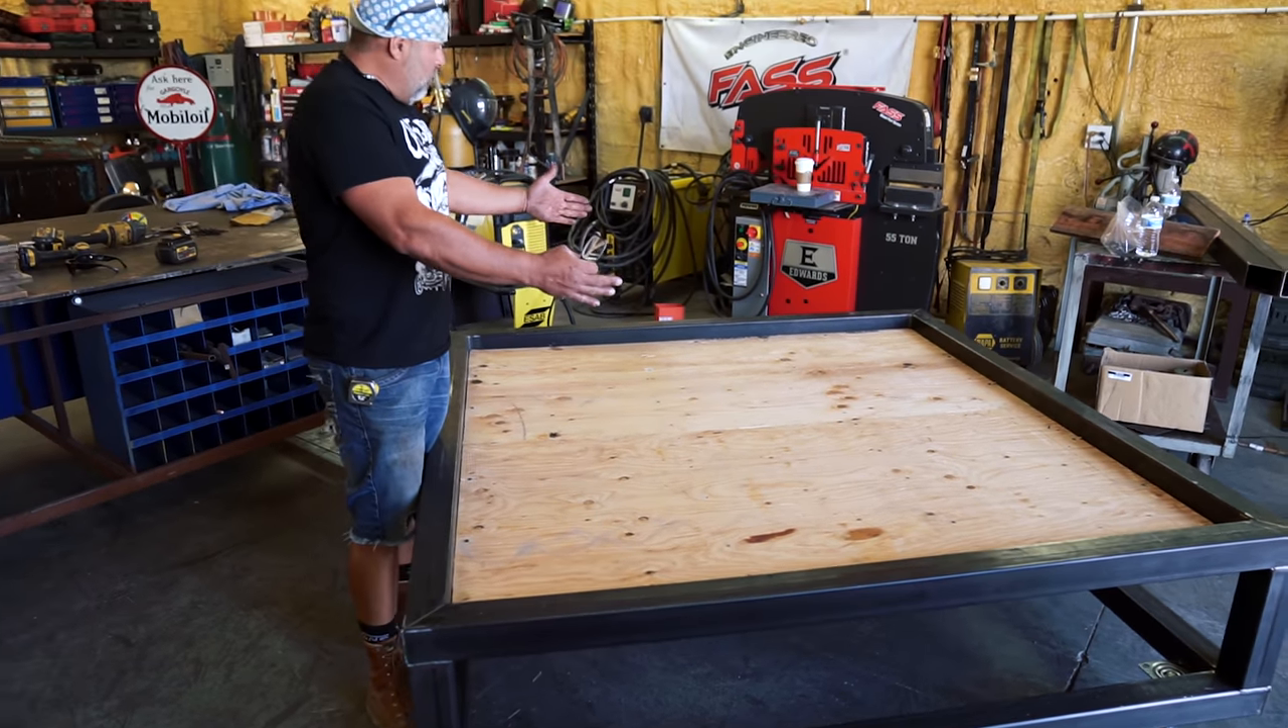Okay, so we got the platform basically in here.